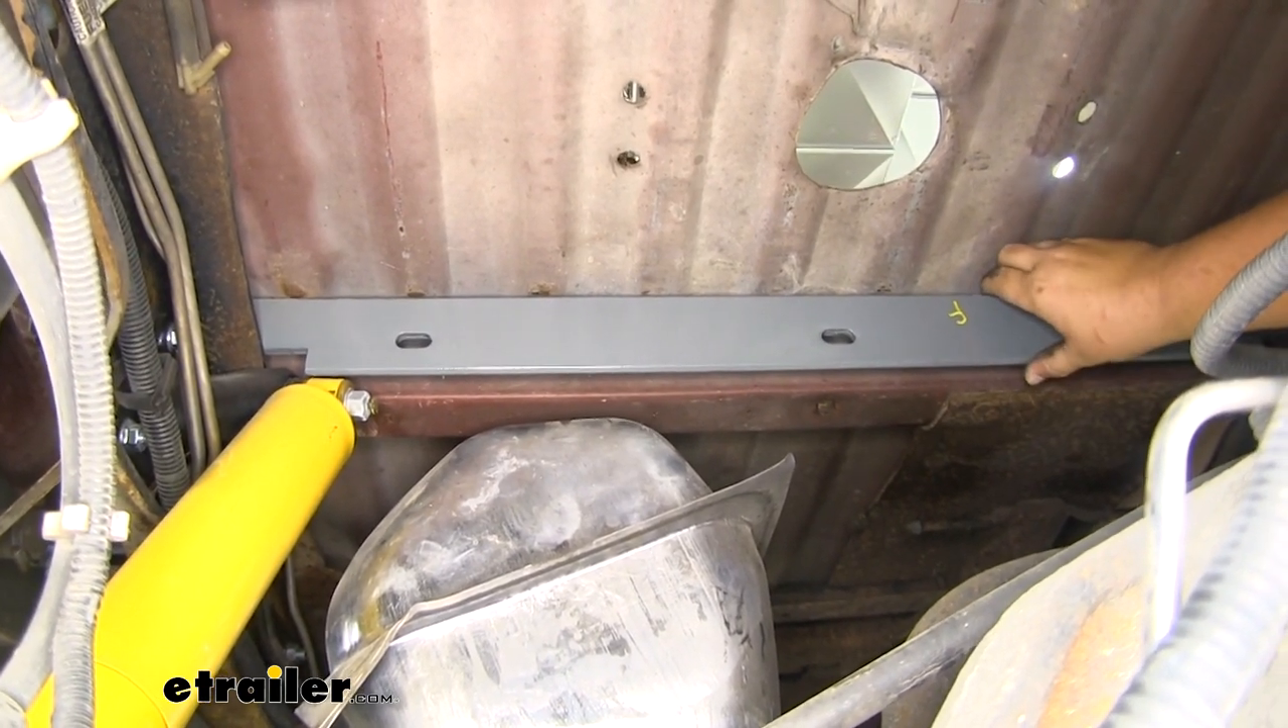And we wanted this cross member flush up against that cross beam in our bed just so that it sits flush like this.